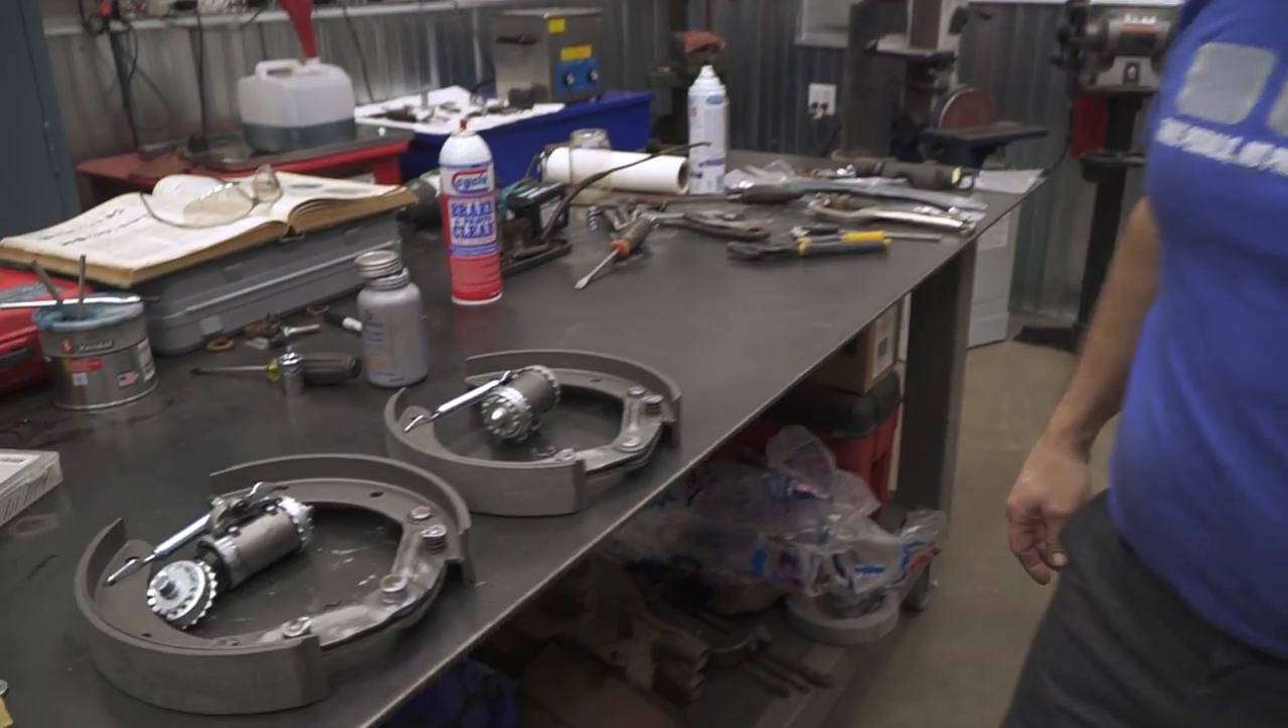All right, so we have our front brakes now assembled as far as all the little extra leverage arms and spring and that's in there and fit.